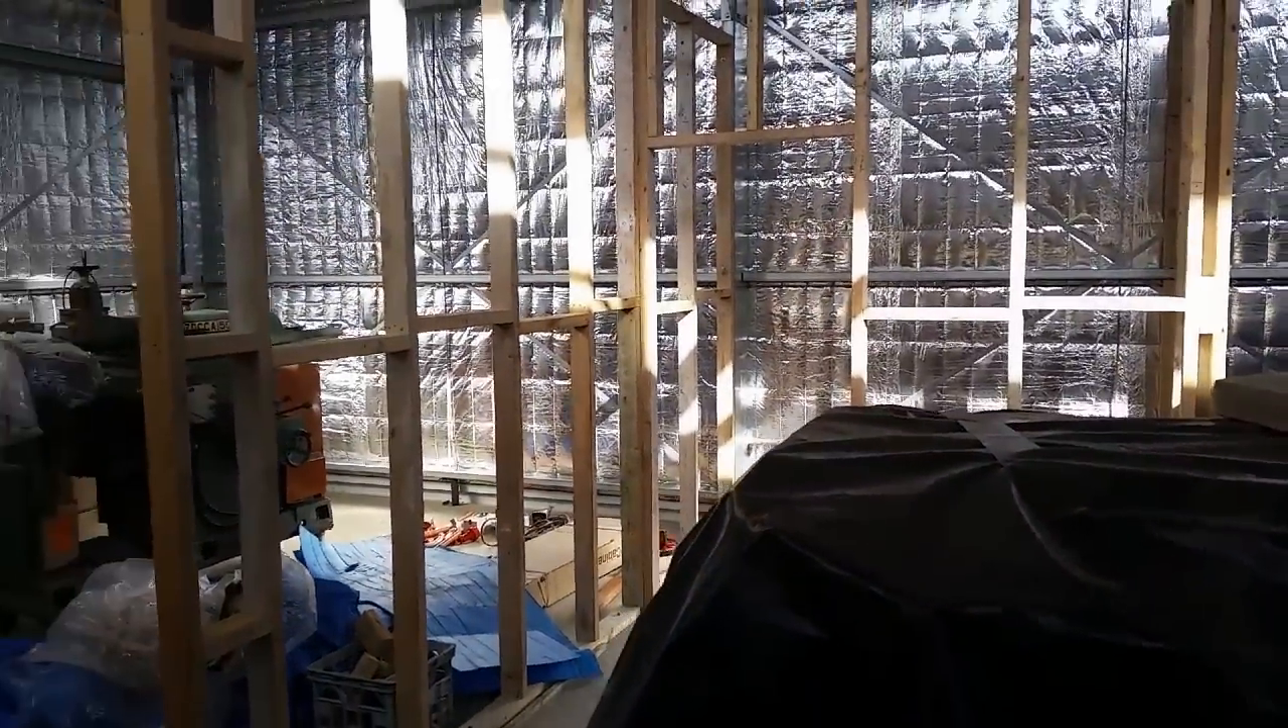We still have to line the walls with gyp rock.